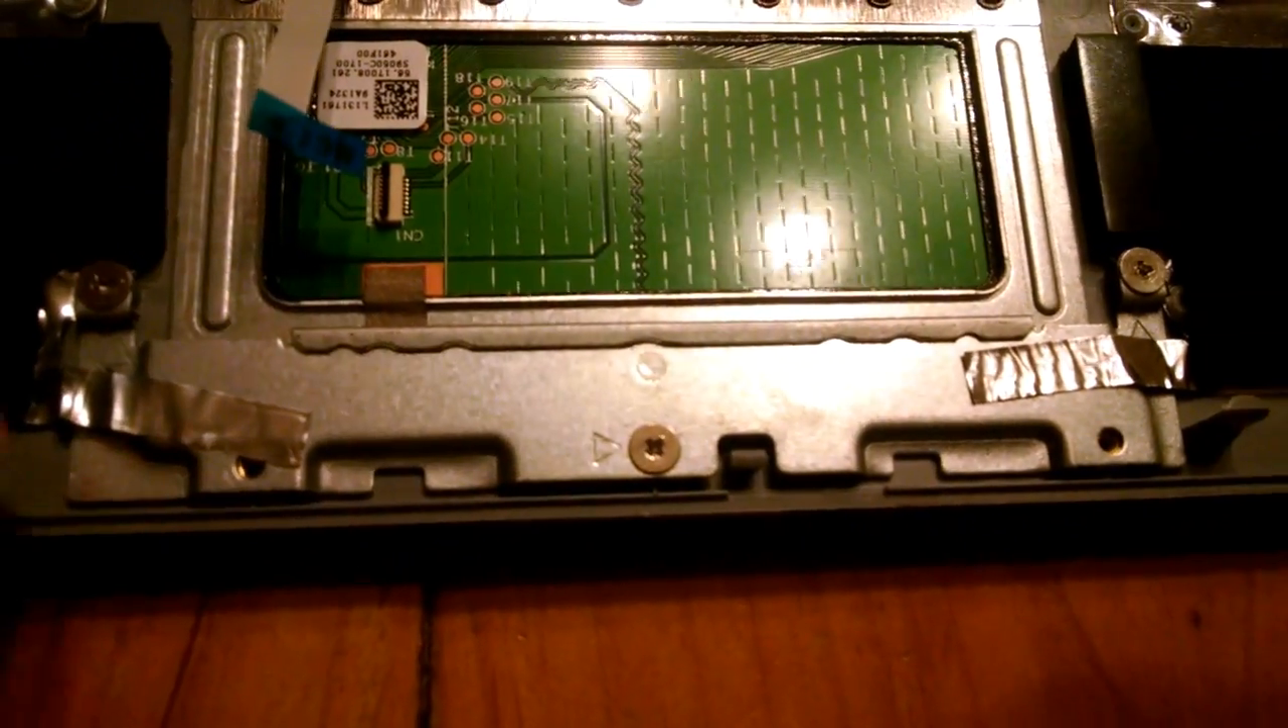Okay so I got the screws back down I got the metallic tape back on still making the noise.